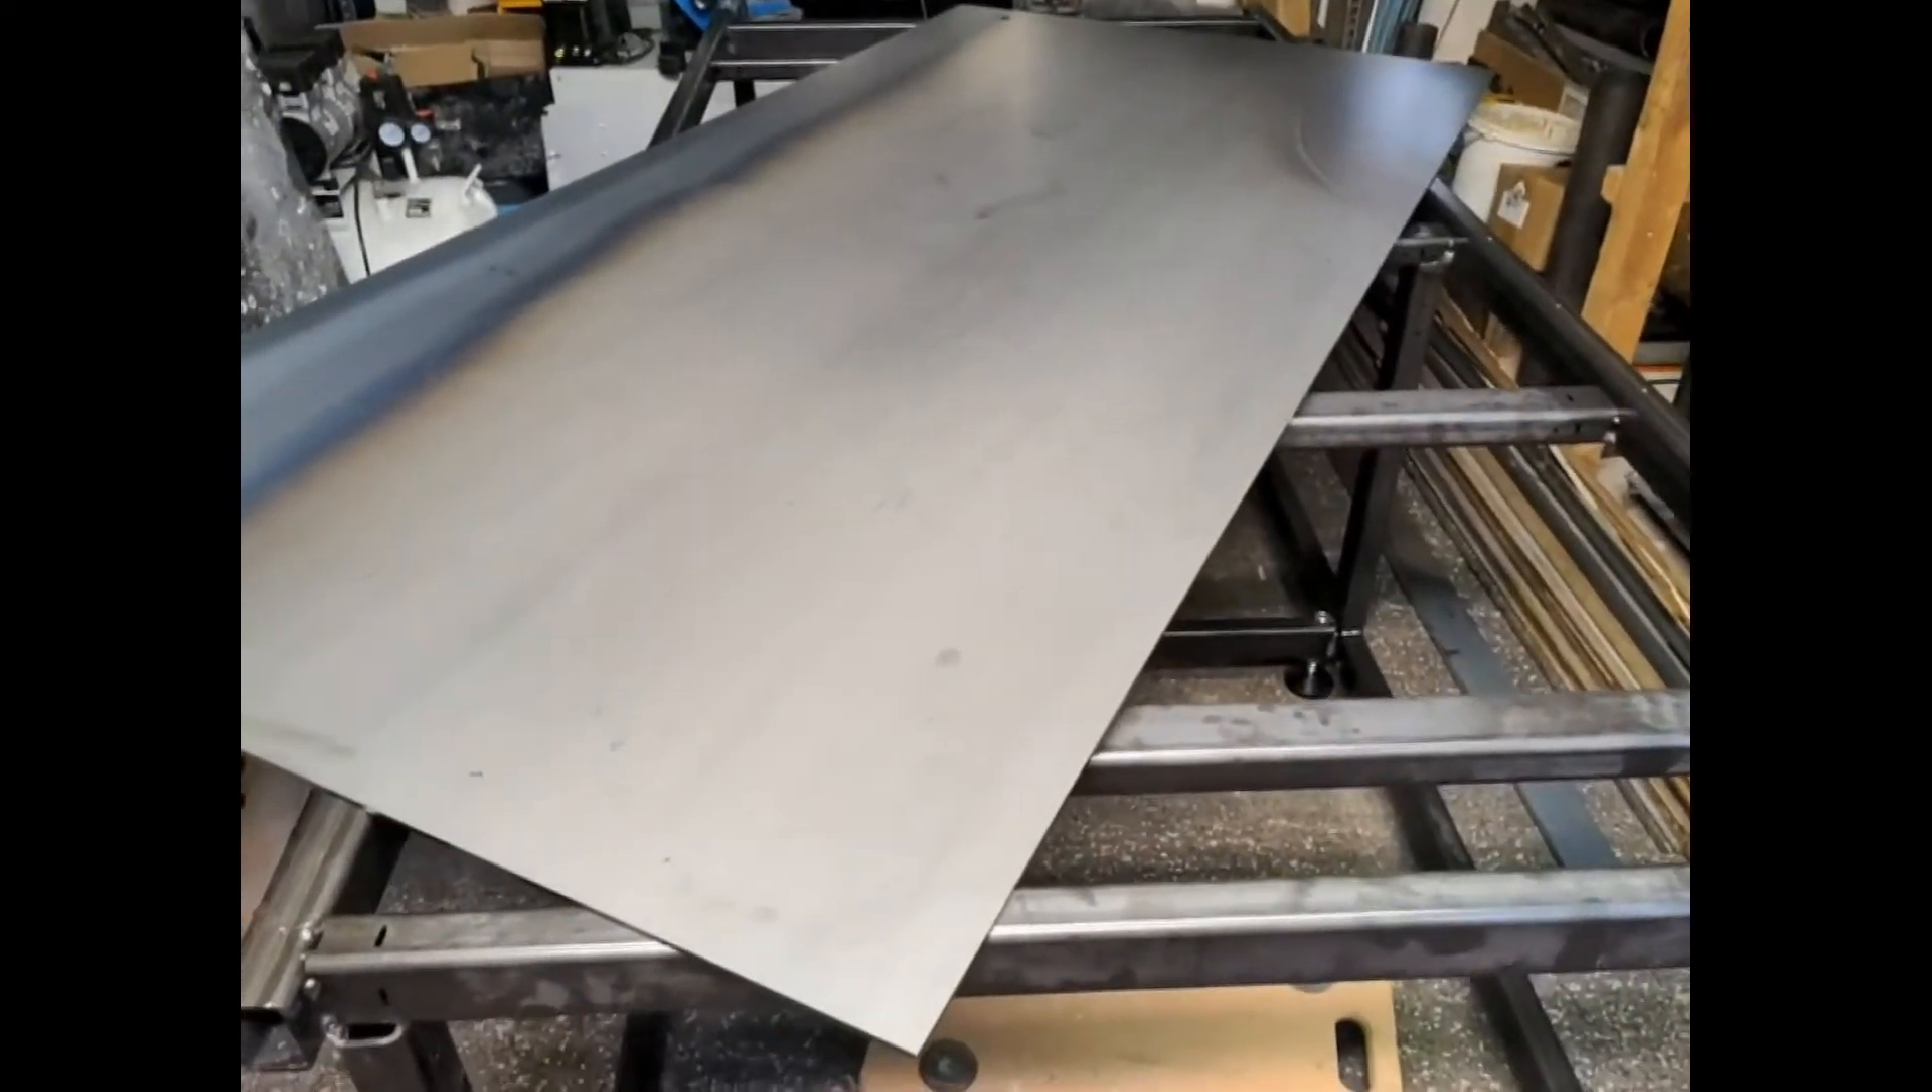Die bodenplatte für das wasserbecken liegt jetzt schon mal hier so quer drauf.